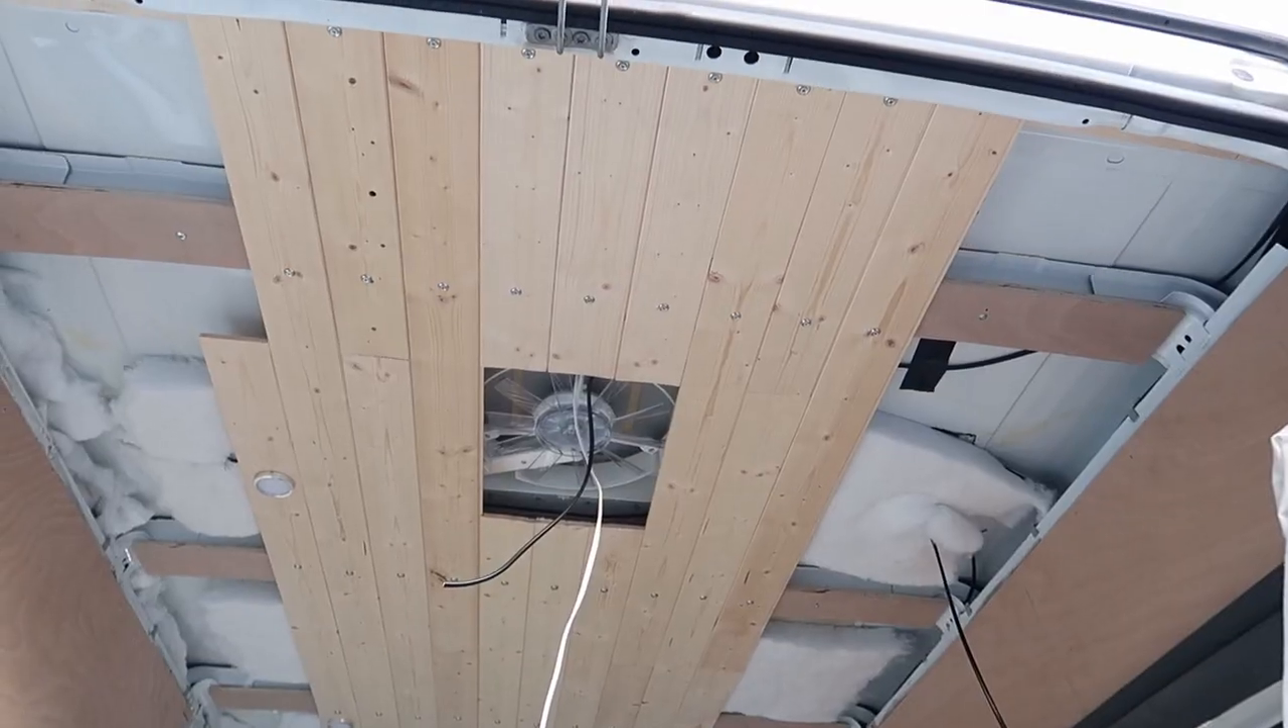We're about halfway through this roof cladding now.